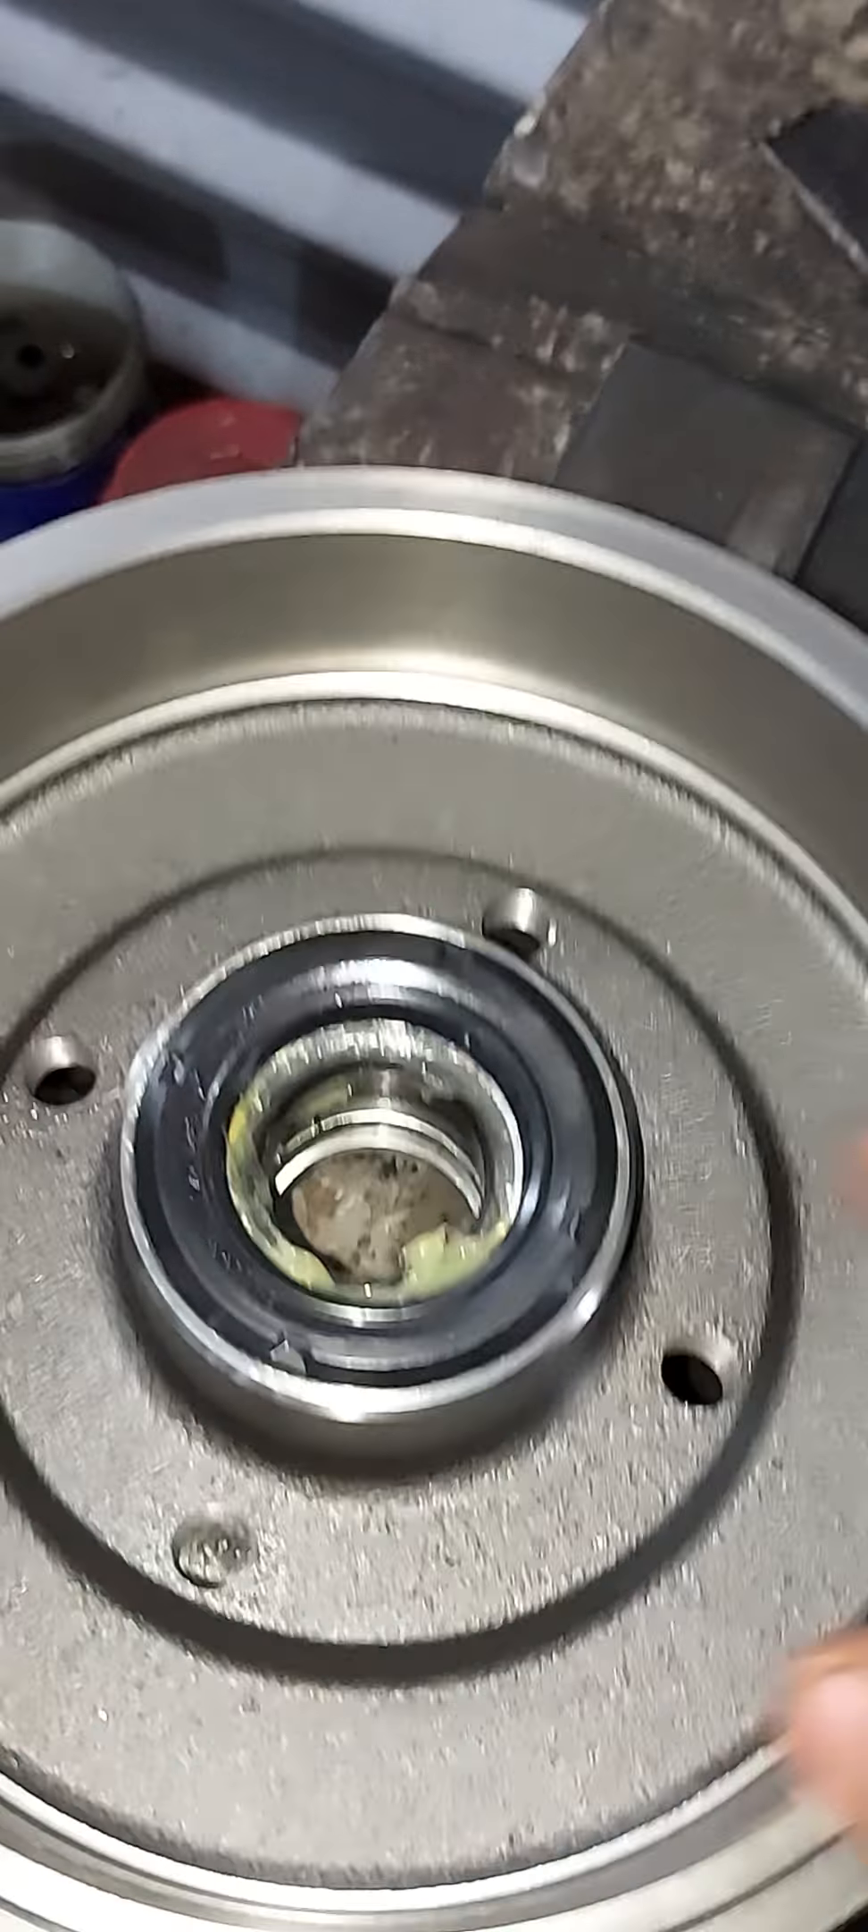Pronto galera aqui ó o retentor já instalado.